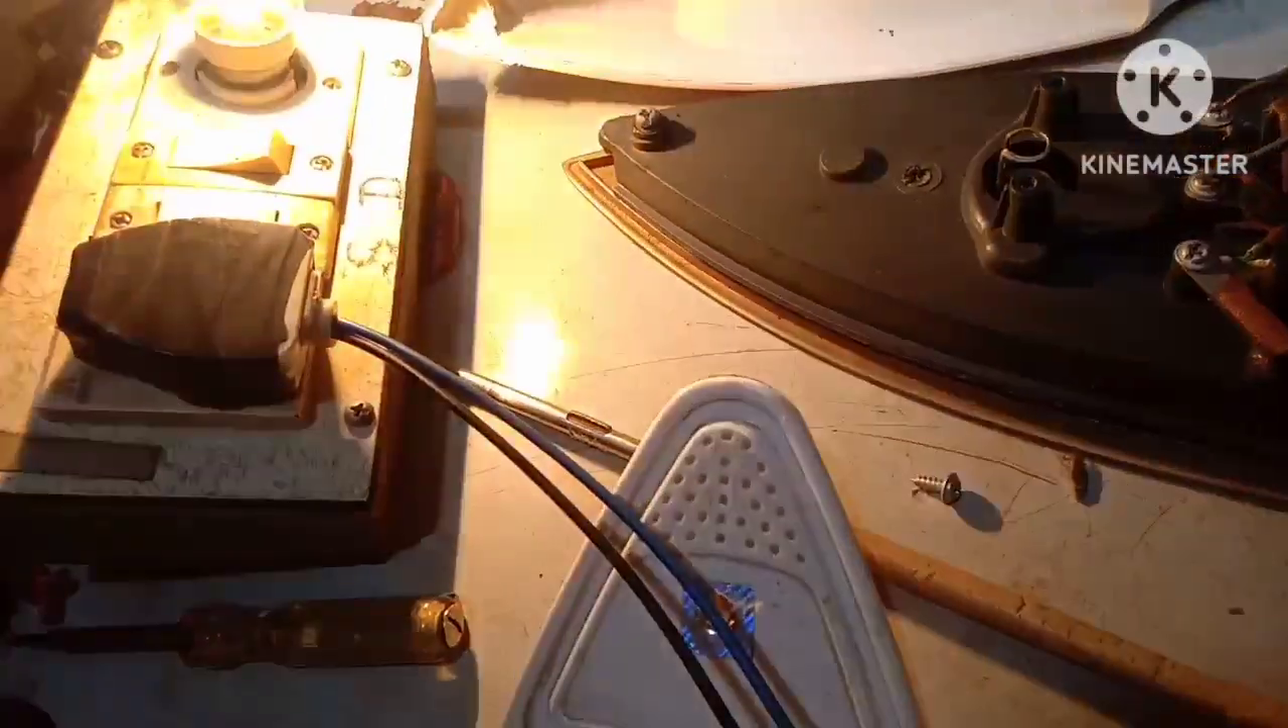Wire लगाने से पहले series board में plug लगा दिया है।